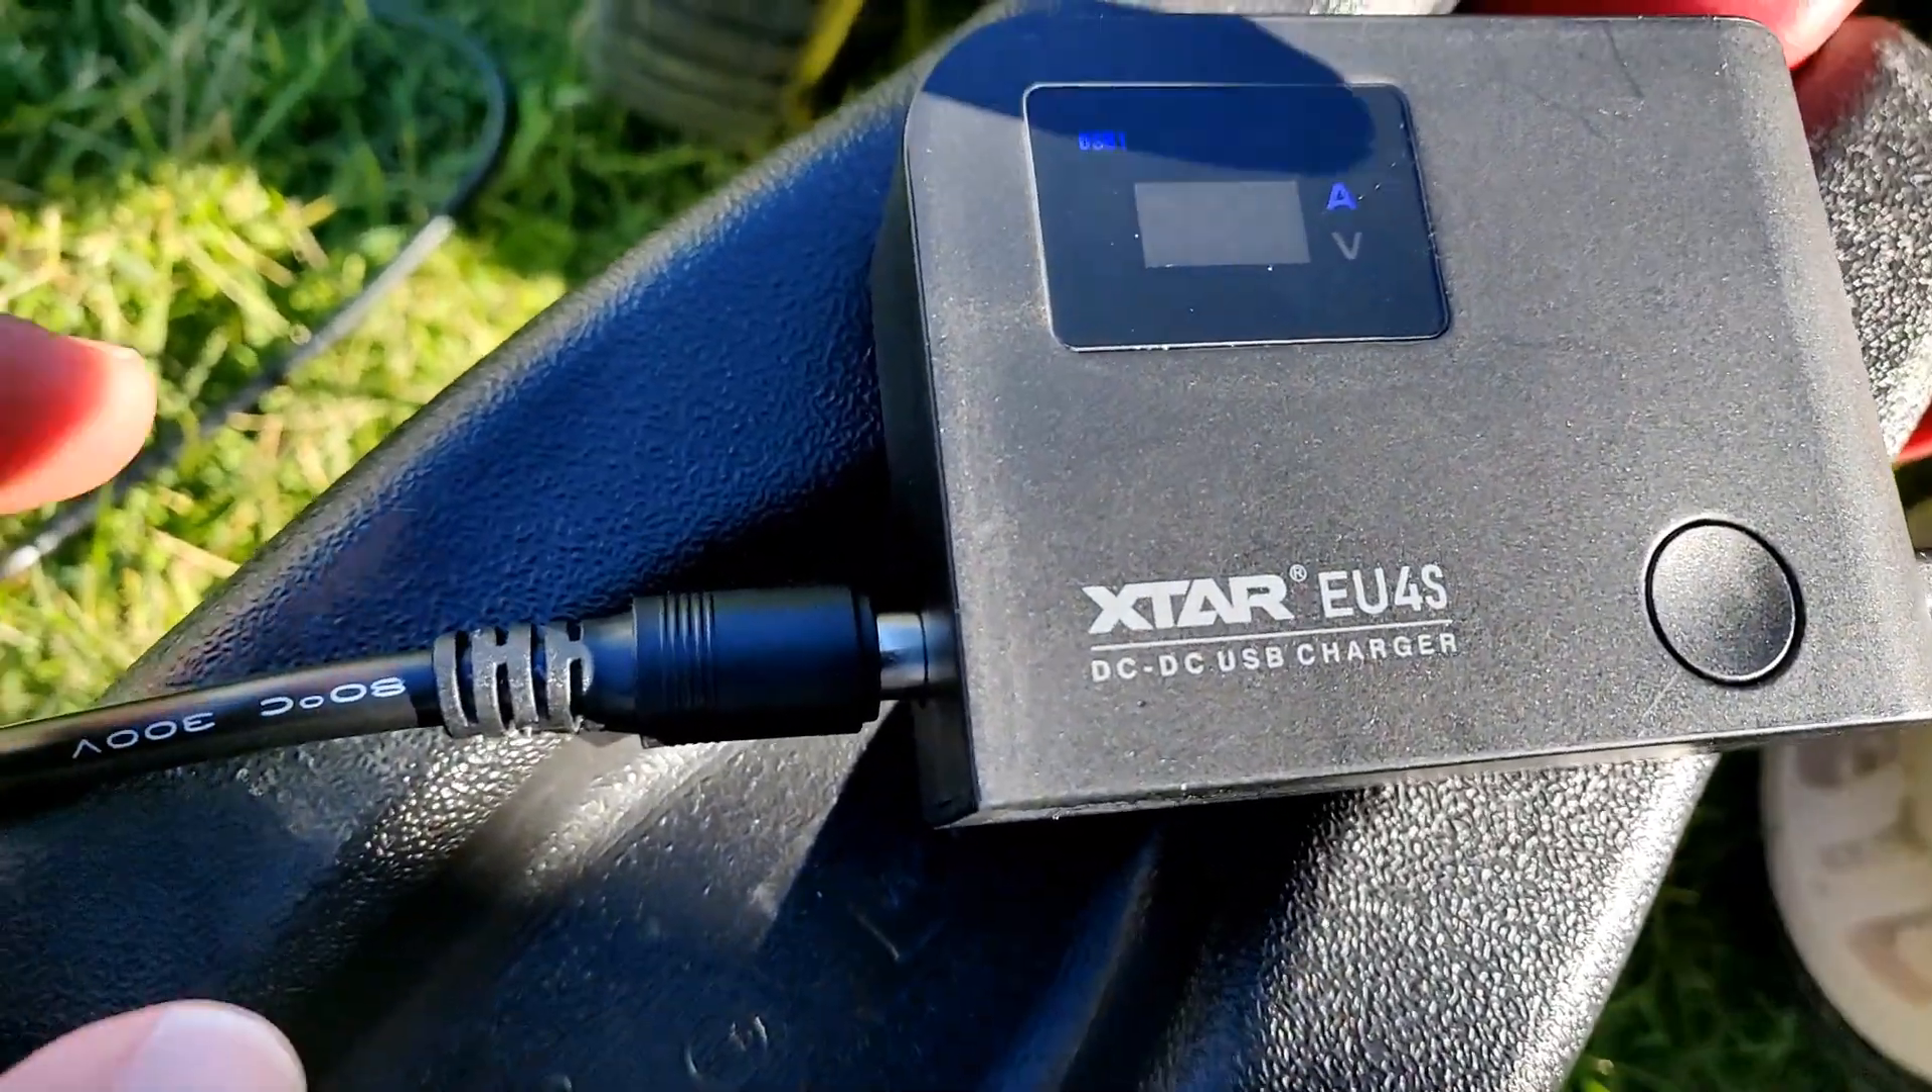This device is not all the way plugged in.